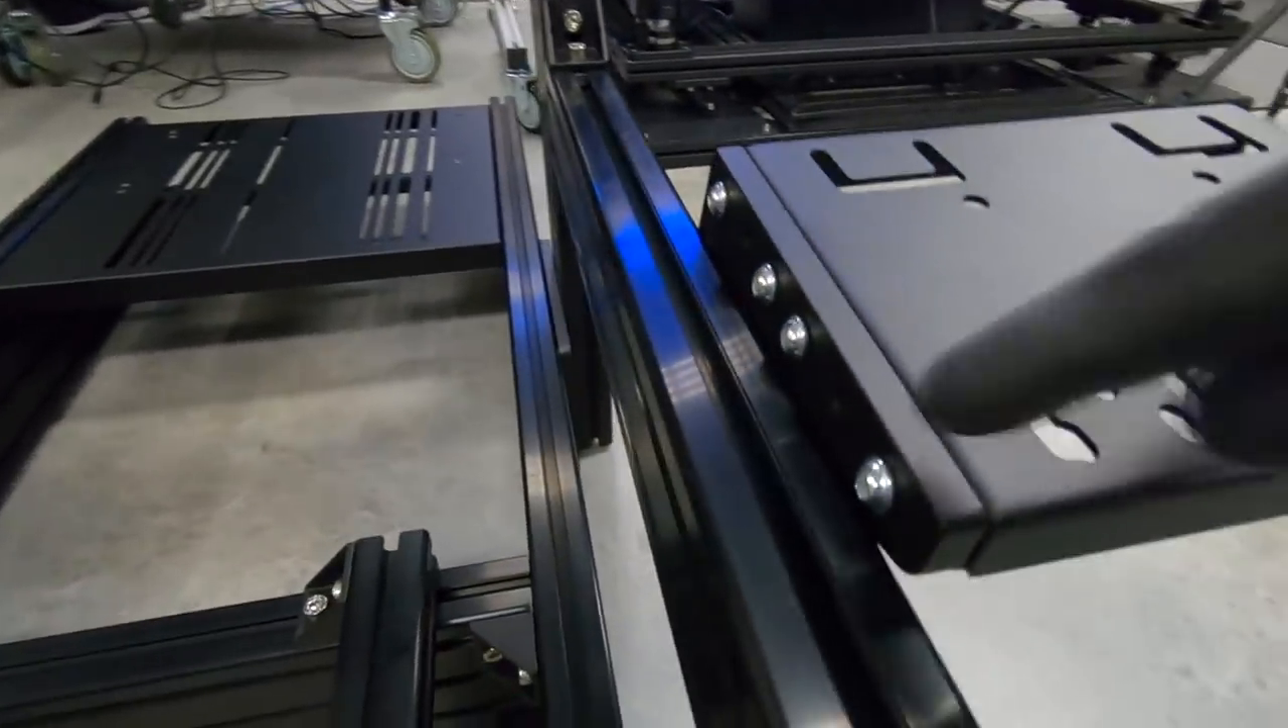We have four of the bolts that are in this 10 millimeter plate that are attaching our steel plate.